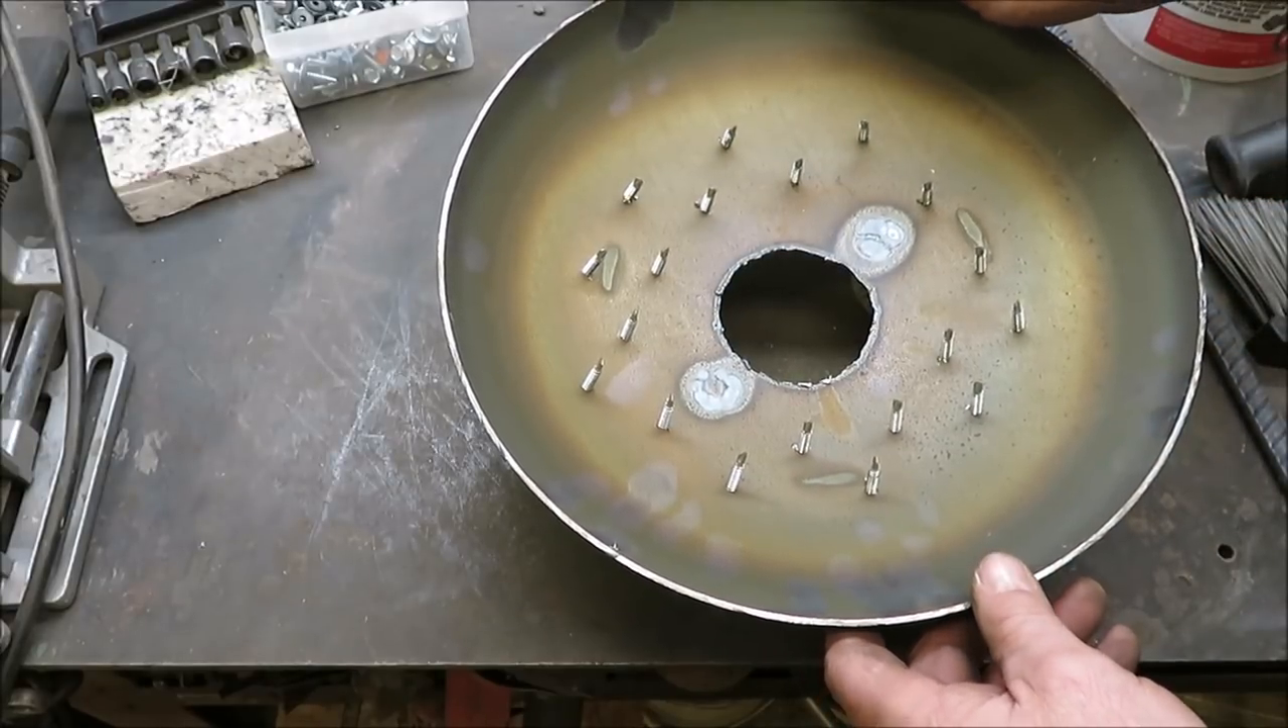We'll probably work on that handle another day but as you could see now all them screws are sticking up through the bottom to help hold all that concrete in there.